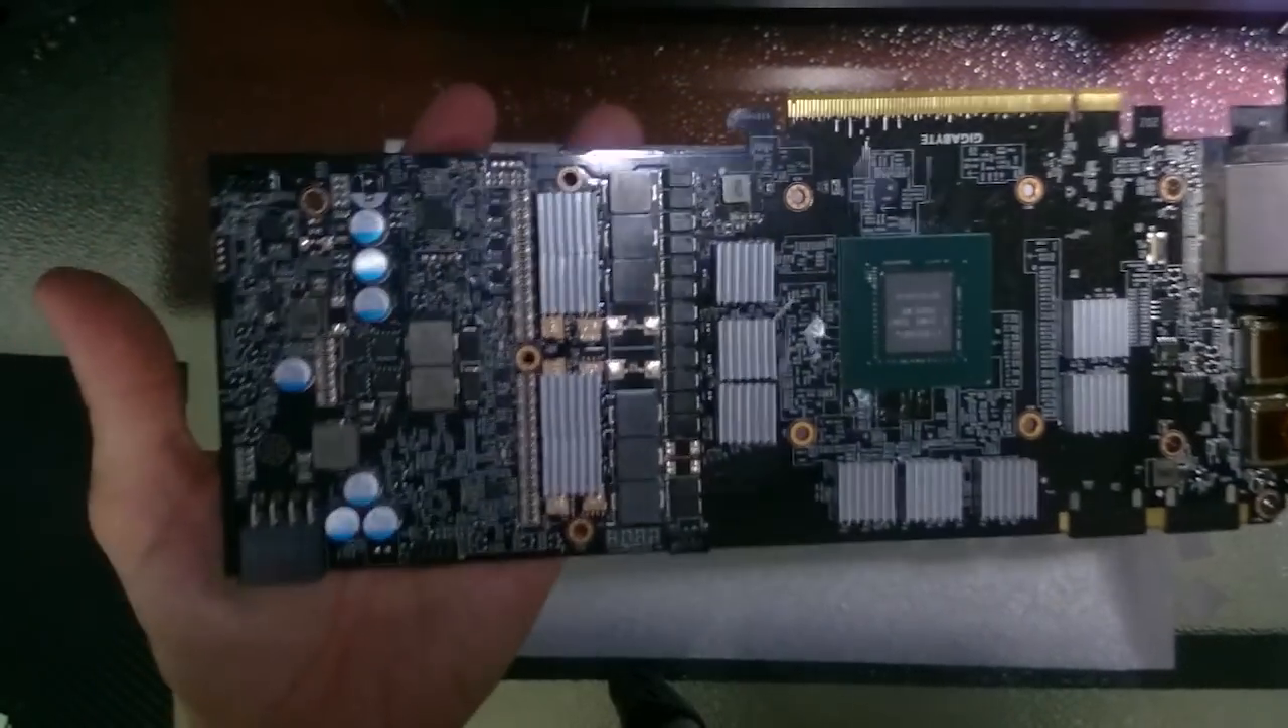Os dissipadores de calor aqui estão colocados tá.